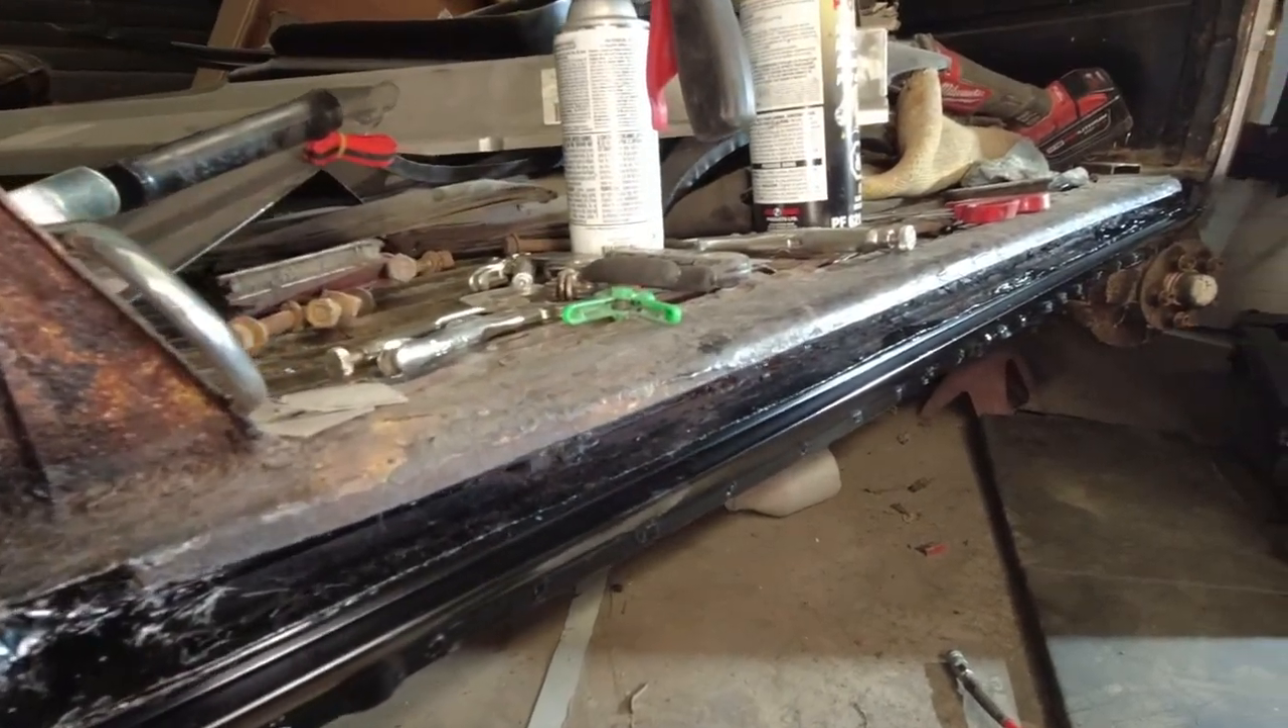I now have the sill rocker panel all fabricated in and welded in and finished.